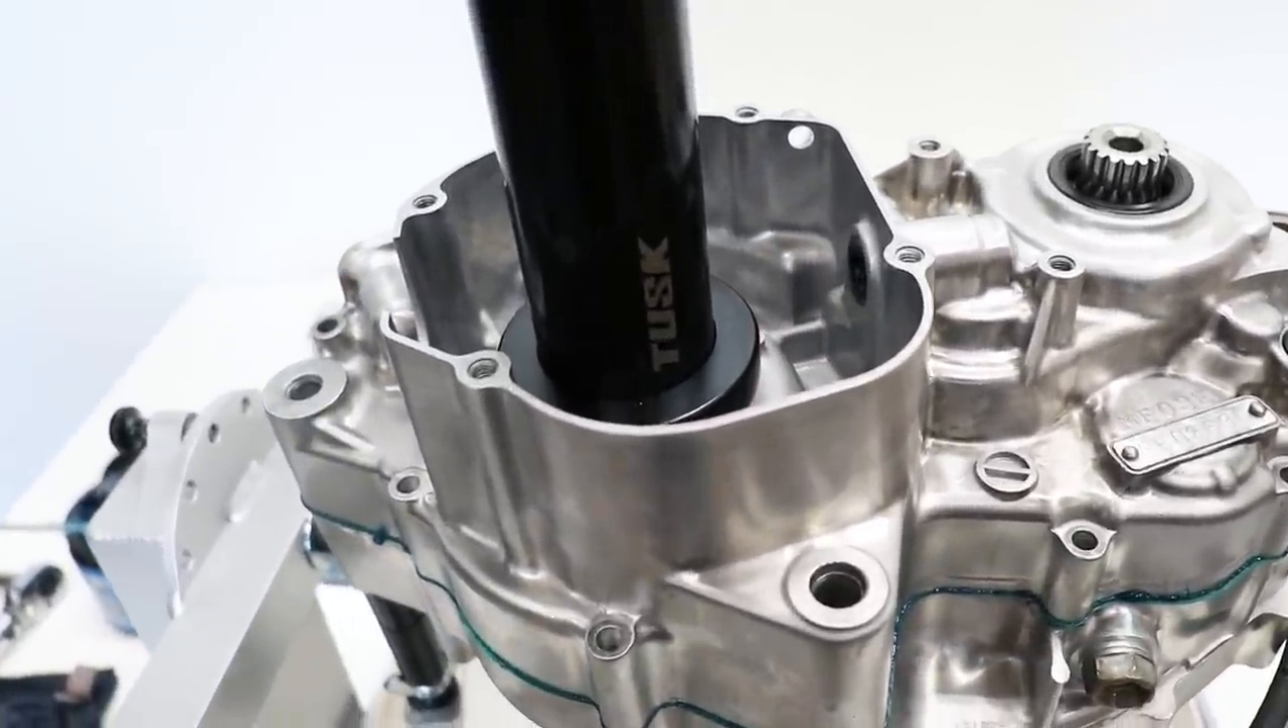Now I've got the cases pressed together thanks to this Tusk crank puller tool.